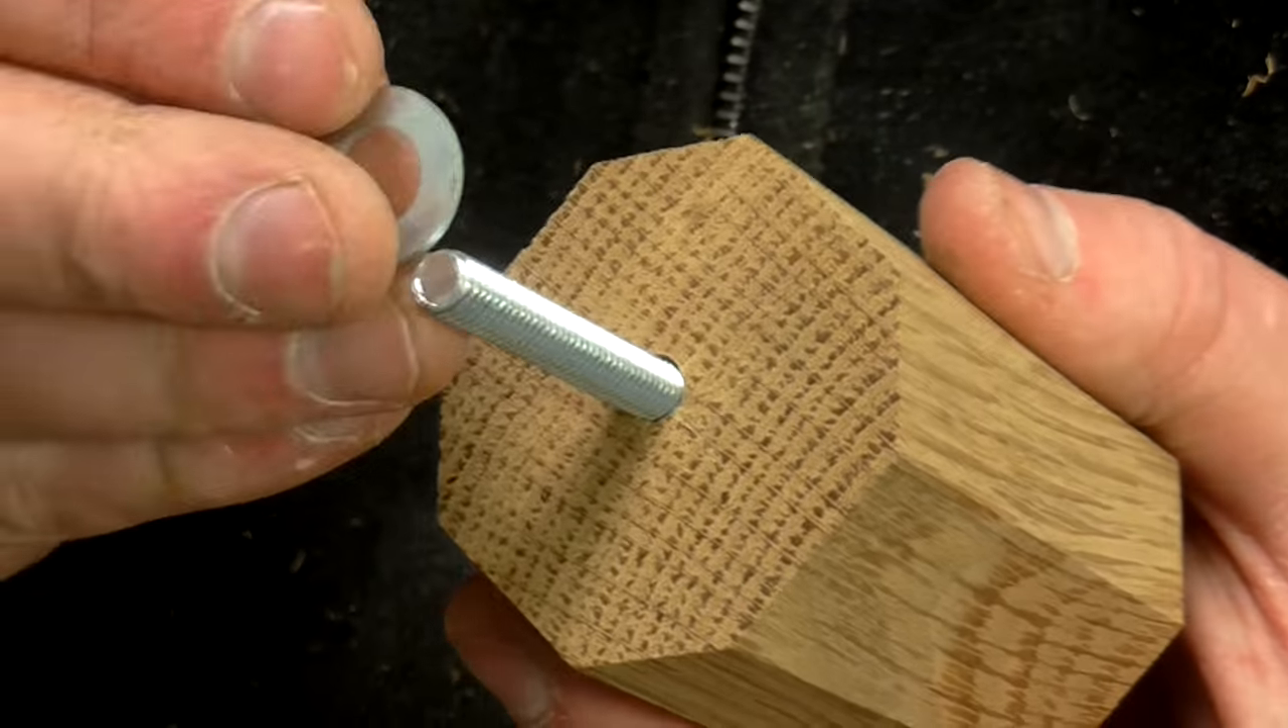I've added a bolt through the knob and on the other end I'm just going to put a washer and a nut.